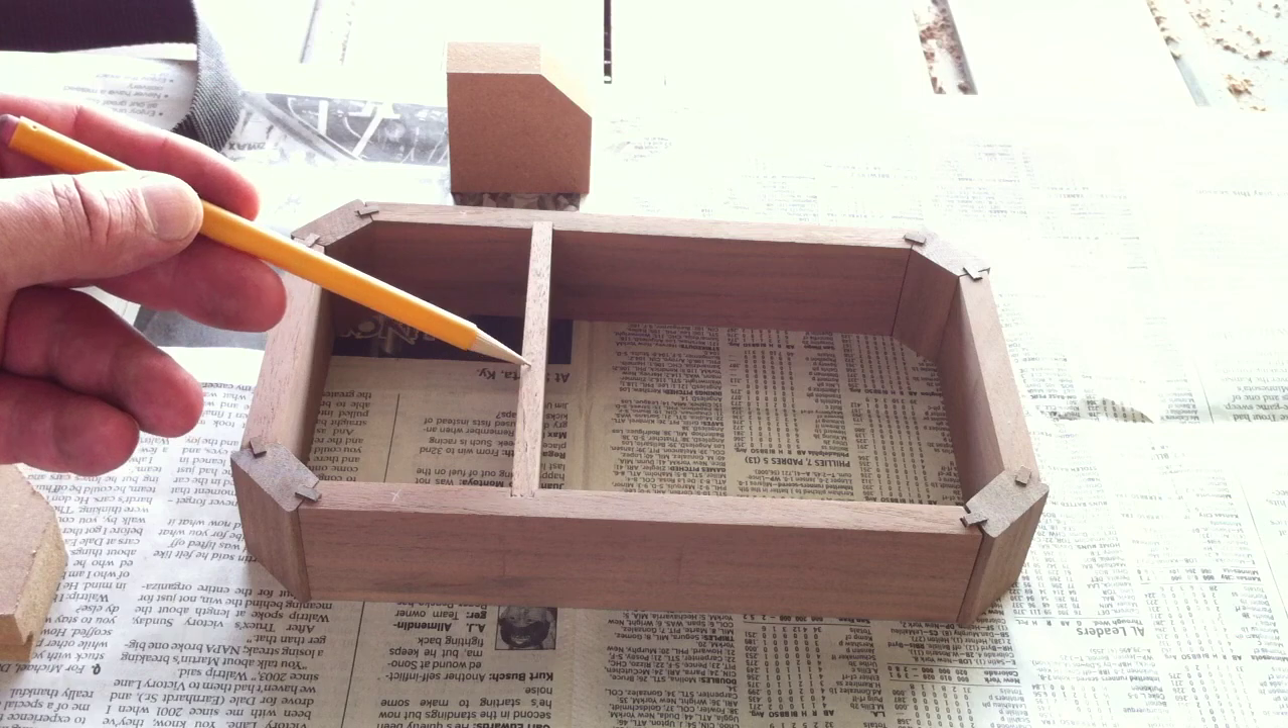I cut a couple of dados in the in the side quarter inch dados and installed this quarter inch divider.